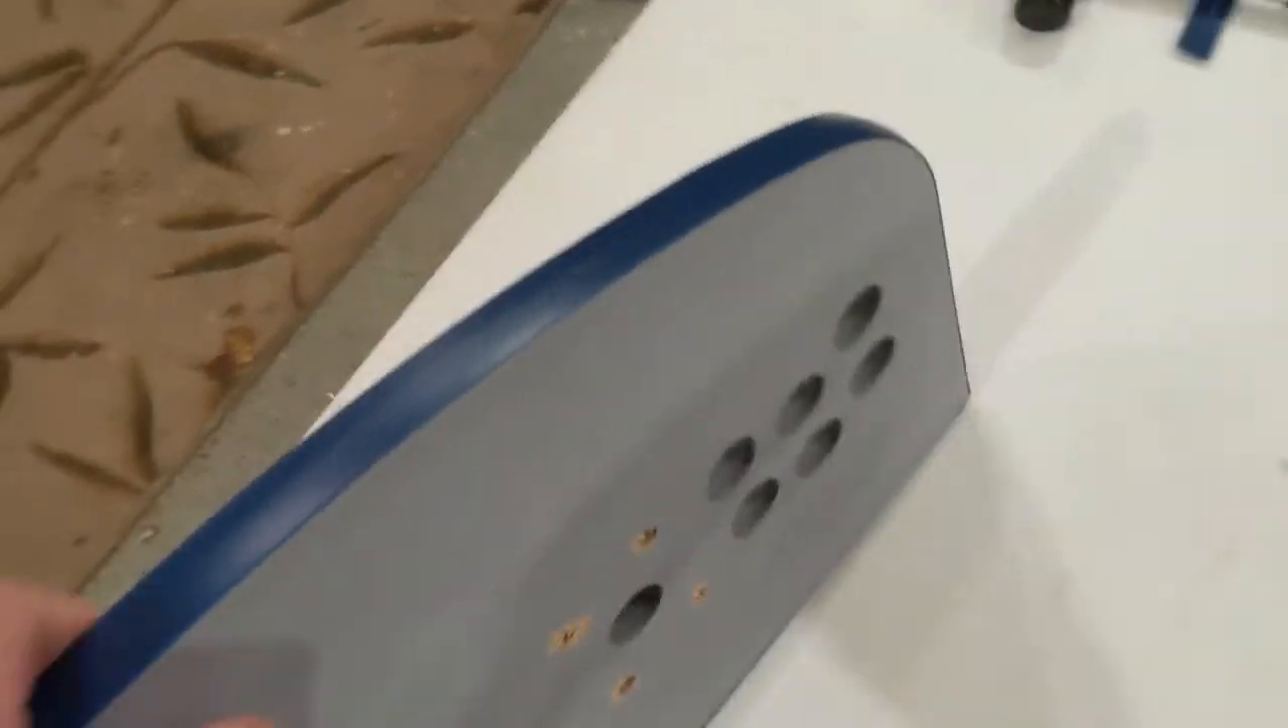Just finished doing the T-molding, and so we can see we've got some navy blue T-molding all the way around.